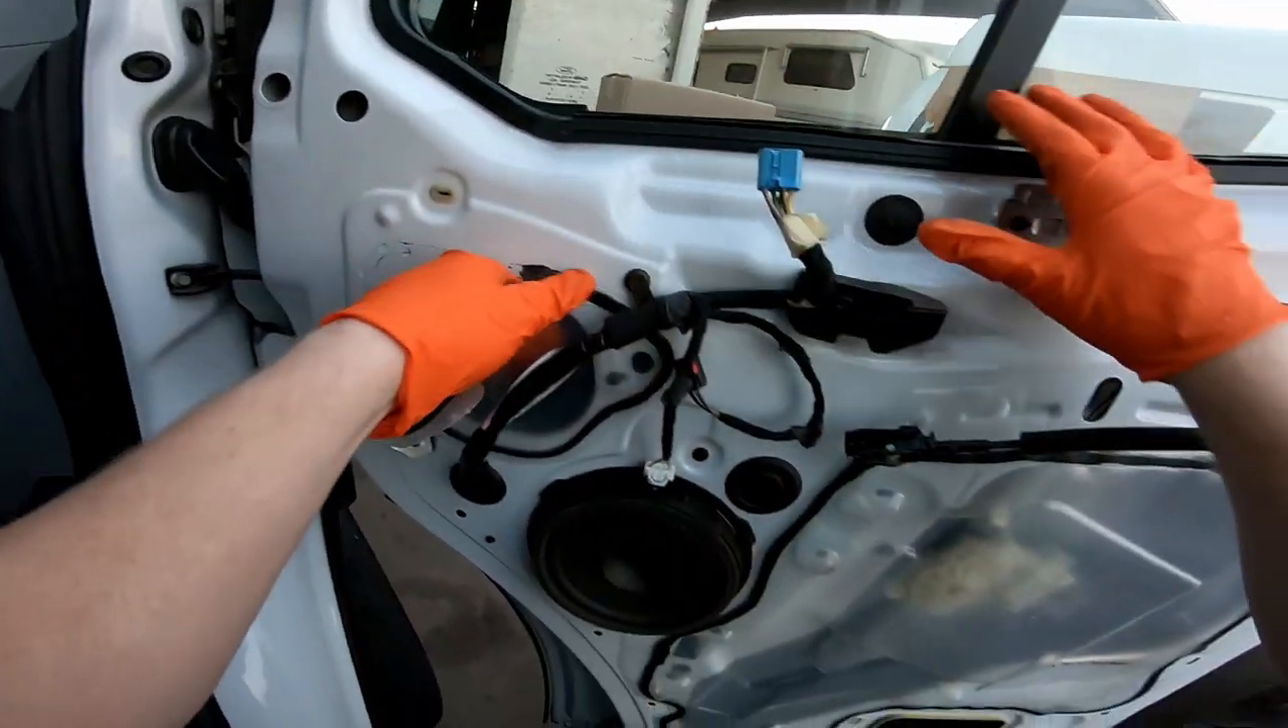Now the door panel is off the door.